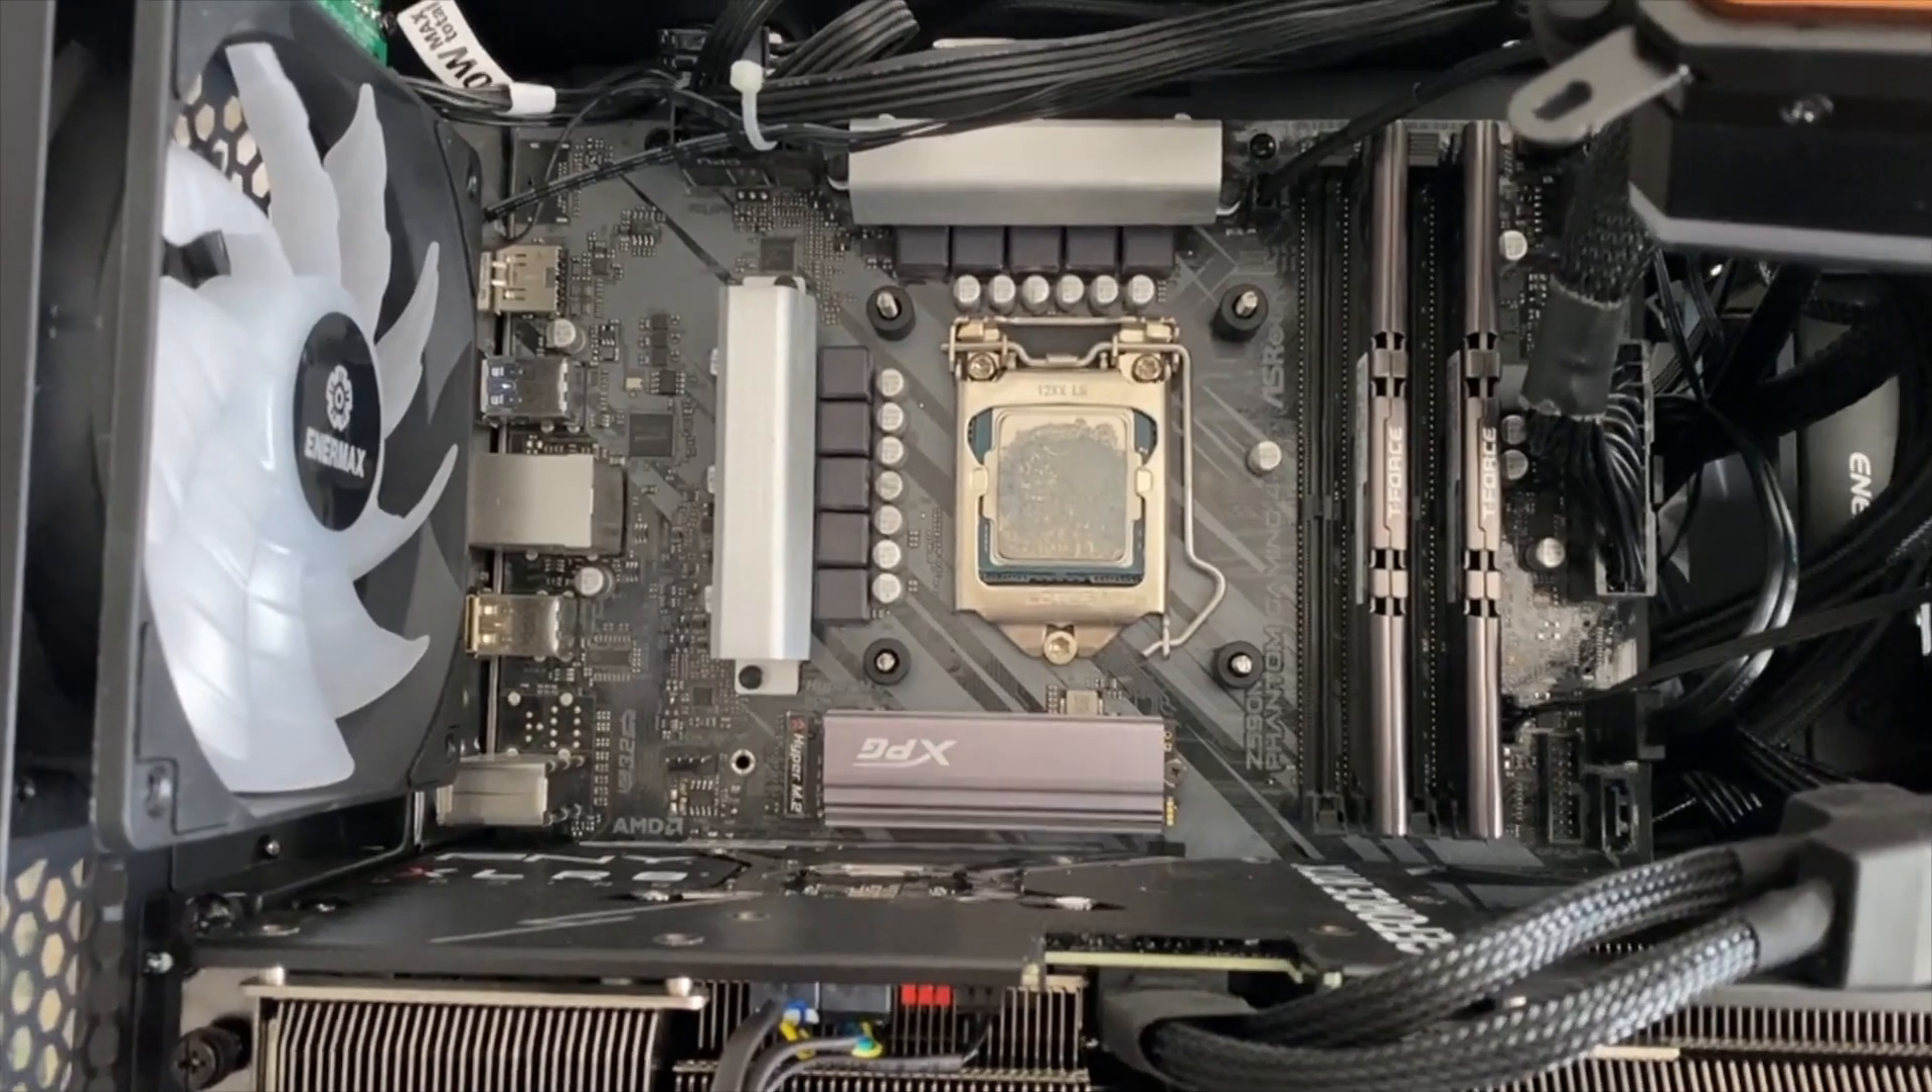I've moved the cooling block as you can see off to the side. This is what's underneath of it. That's the chip and the fixture that holds it in.